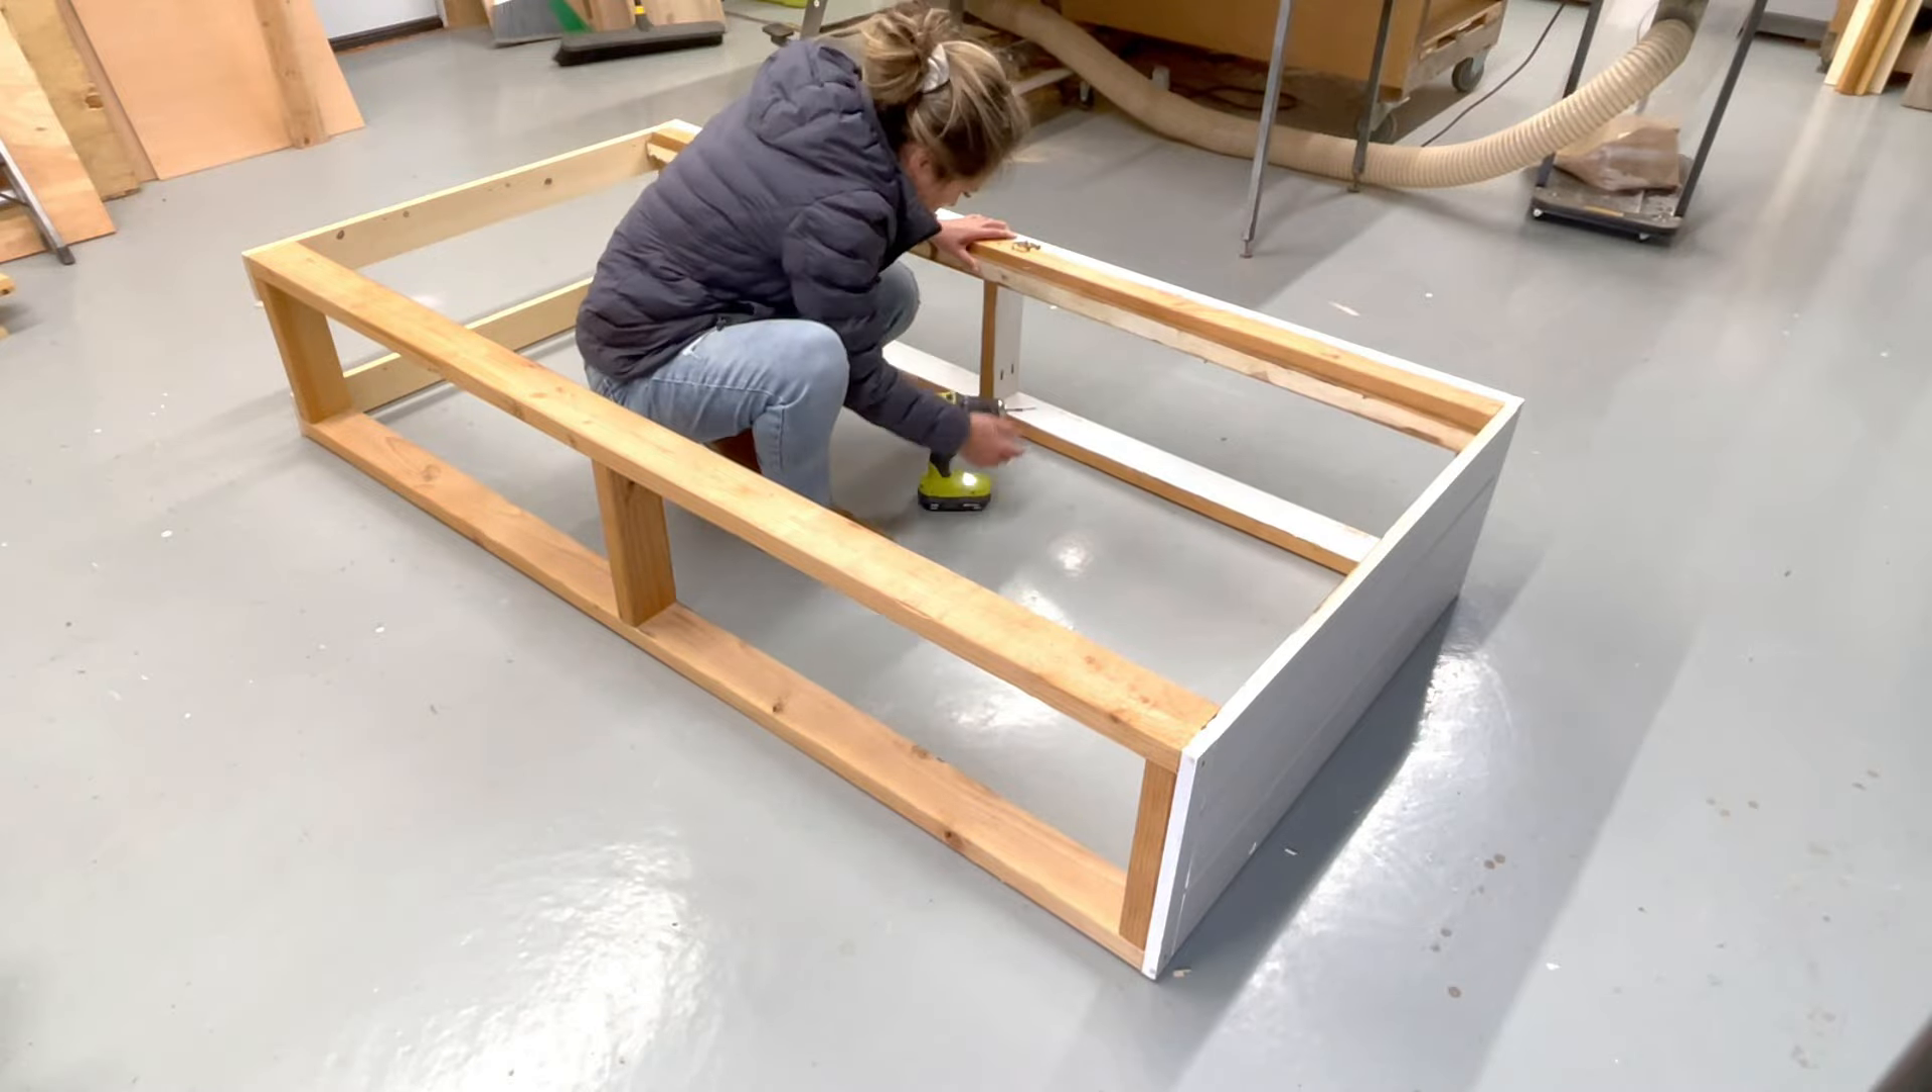I stripped this down to the 2x4 frame and I kept the ends.